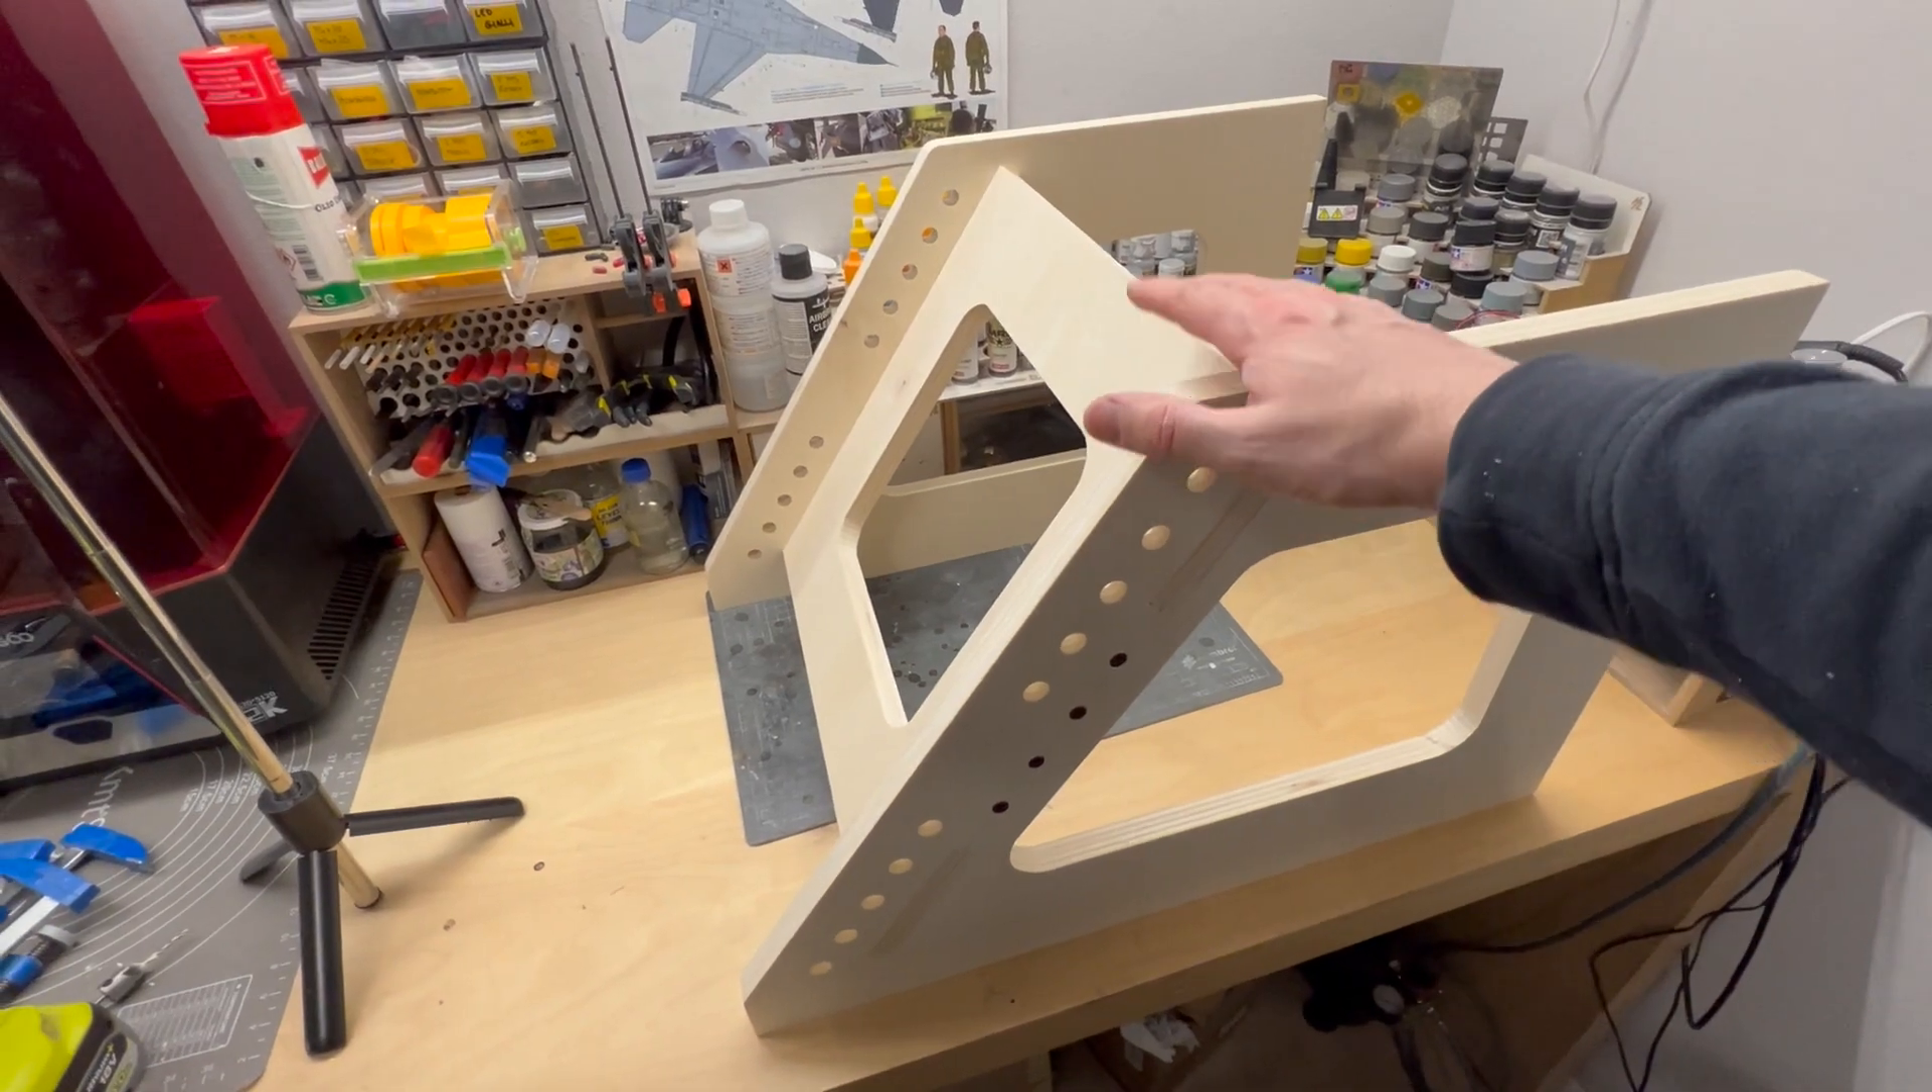The base is done. Nice and solid. It's super simple. Just three pieces.